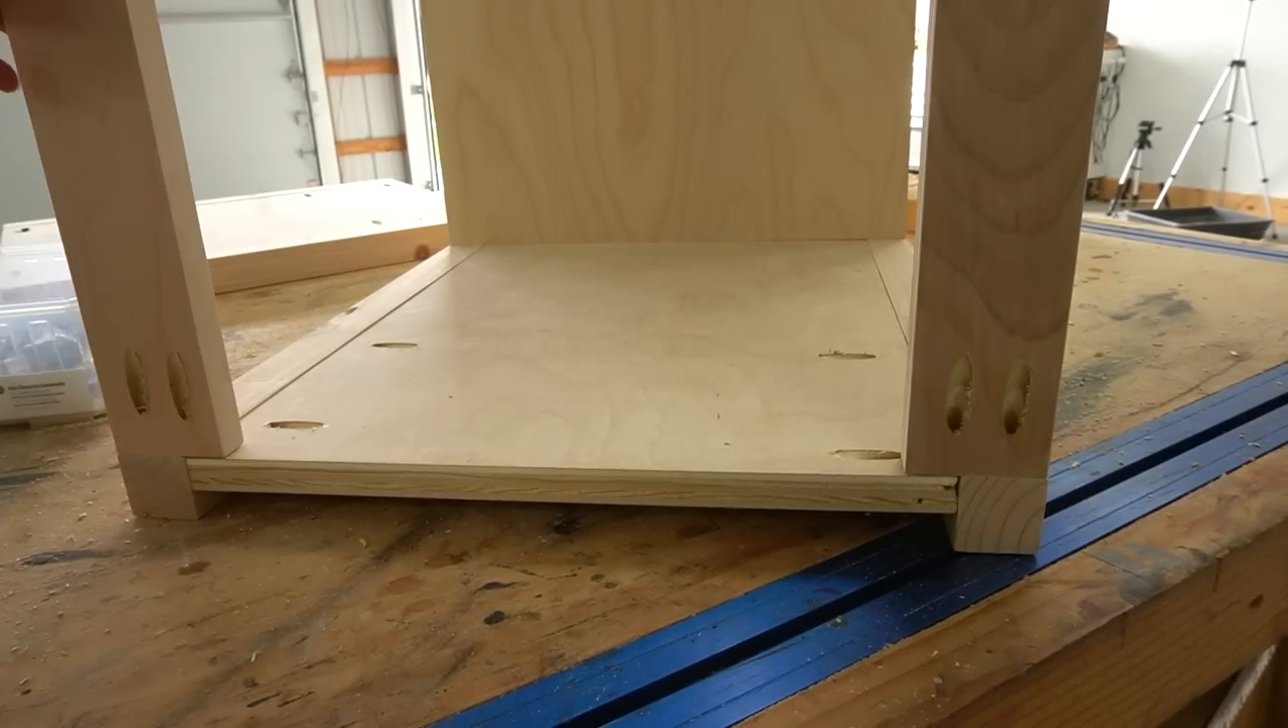Anyway, once I had a bottom panel and 3 support strips cut, I drilled pocket holes into the ends and began installing these between the side panels.